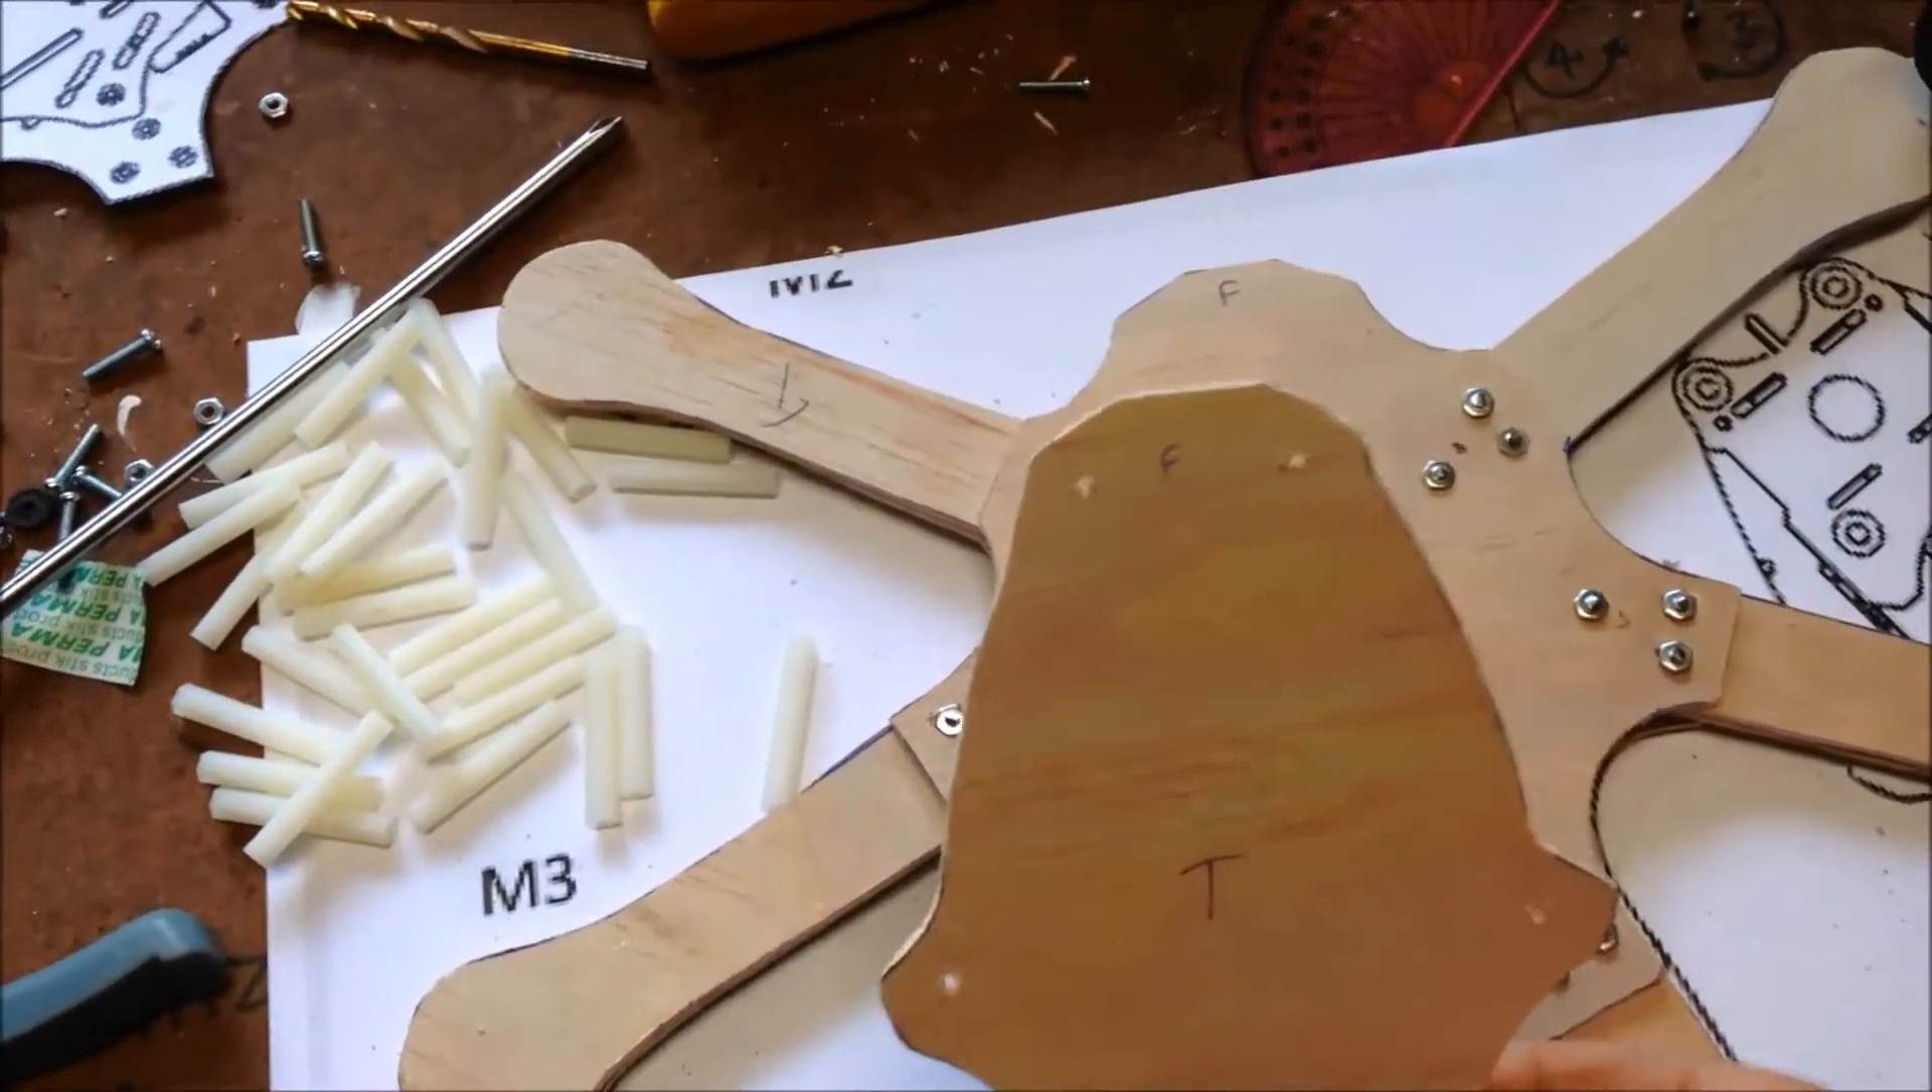I have now screwed the motor arms on.